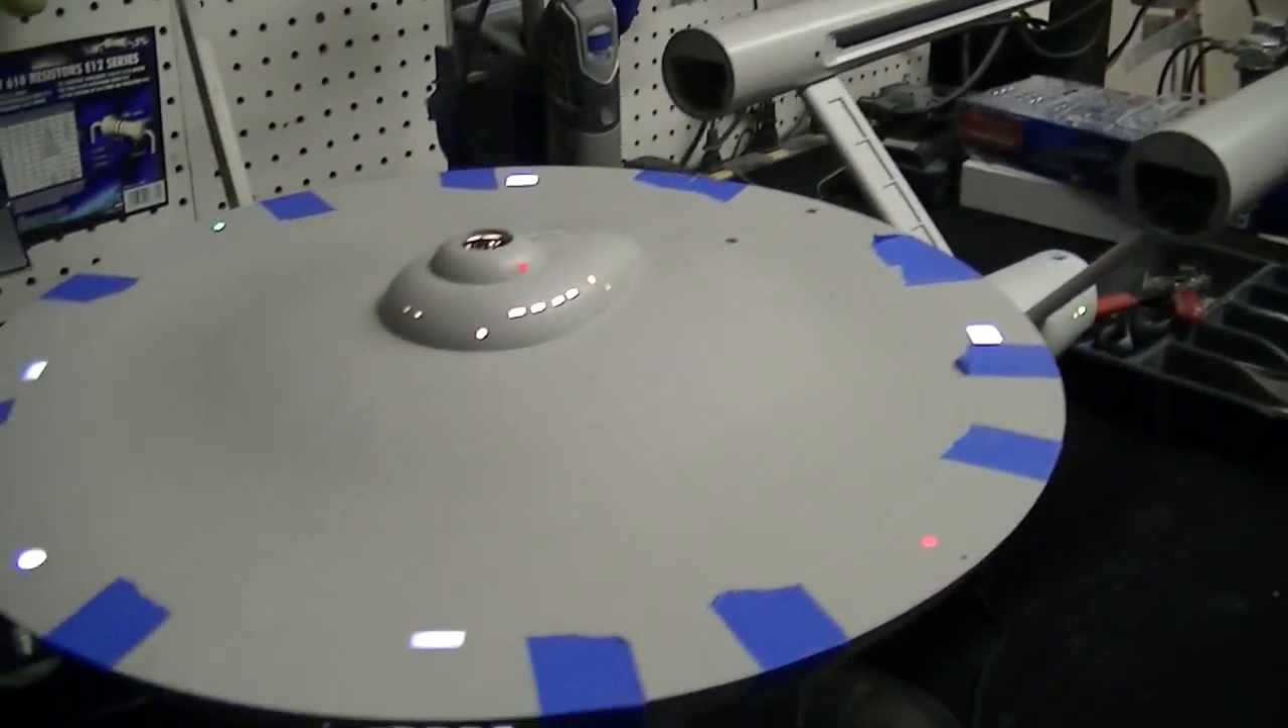You can see I've got the uh saucer top down on it we had no issues with that at all.